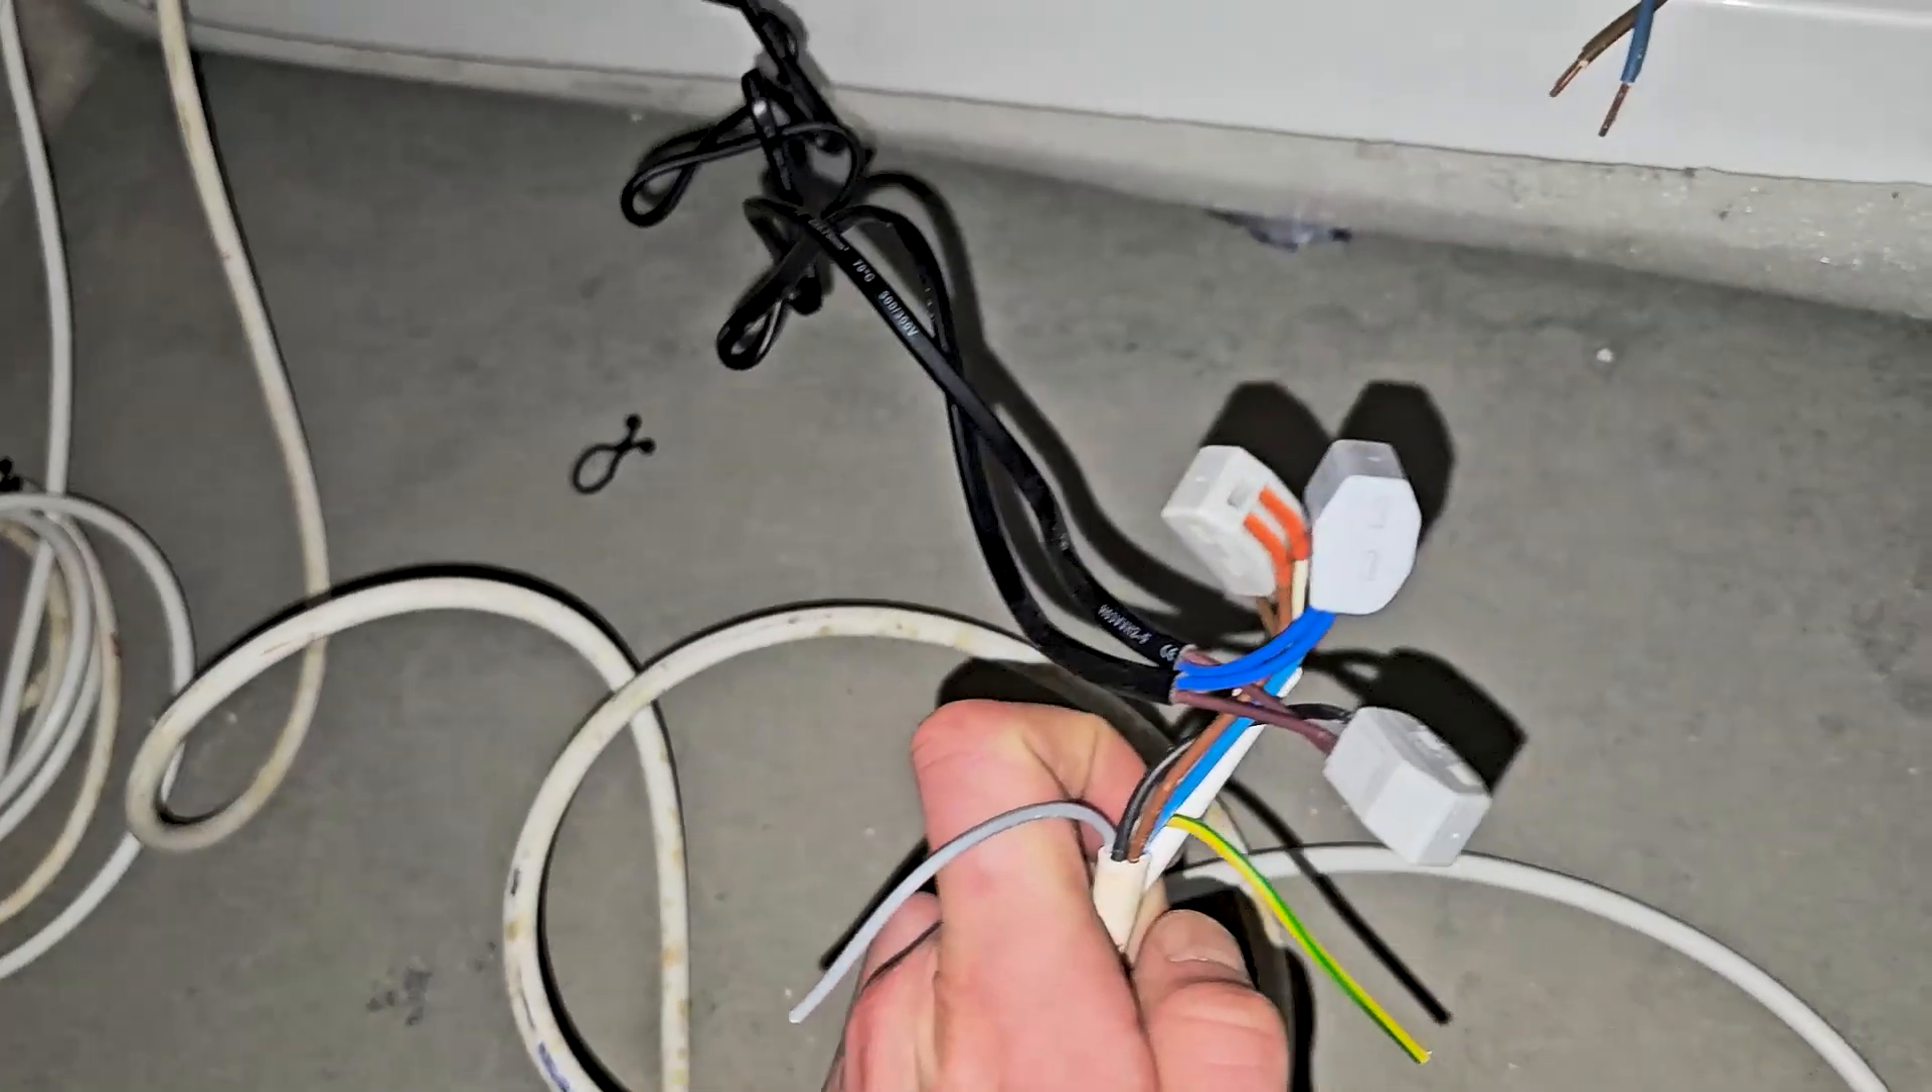Tu mamy spięcie jednego sterownika na kostkach. To jest jeszcze tylko zaizolowanie tego złożenia.